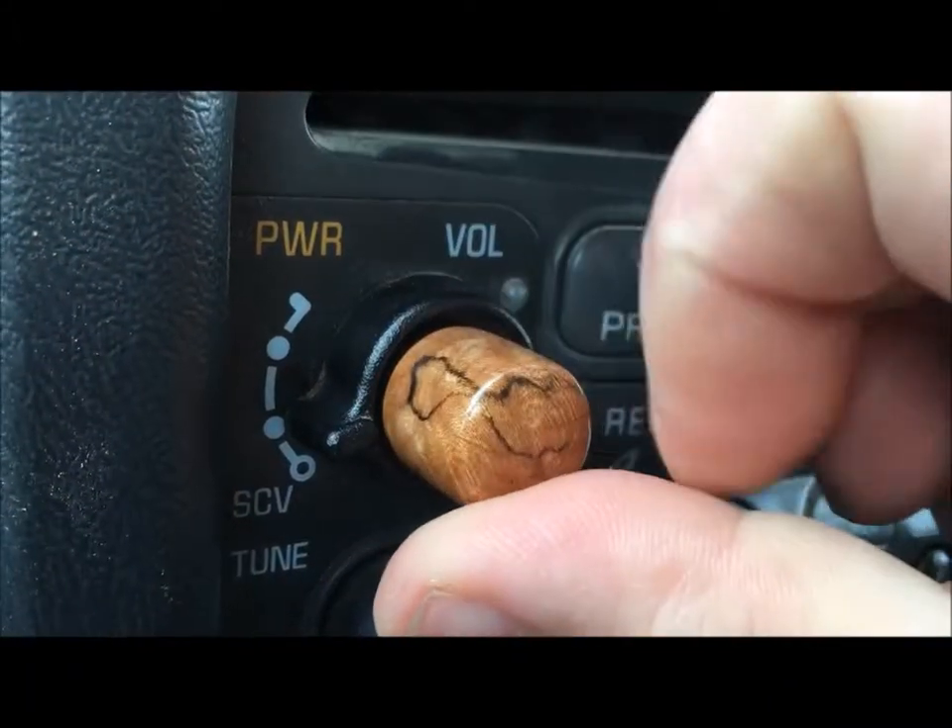Here's the final product on the car stereo.